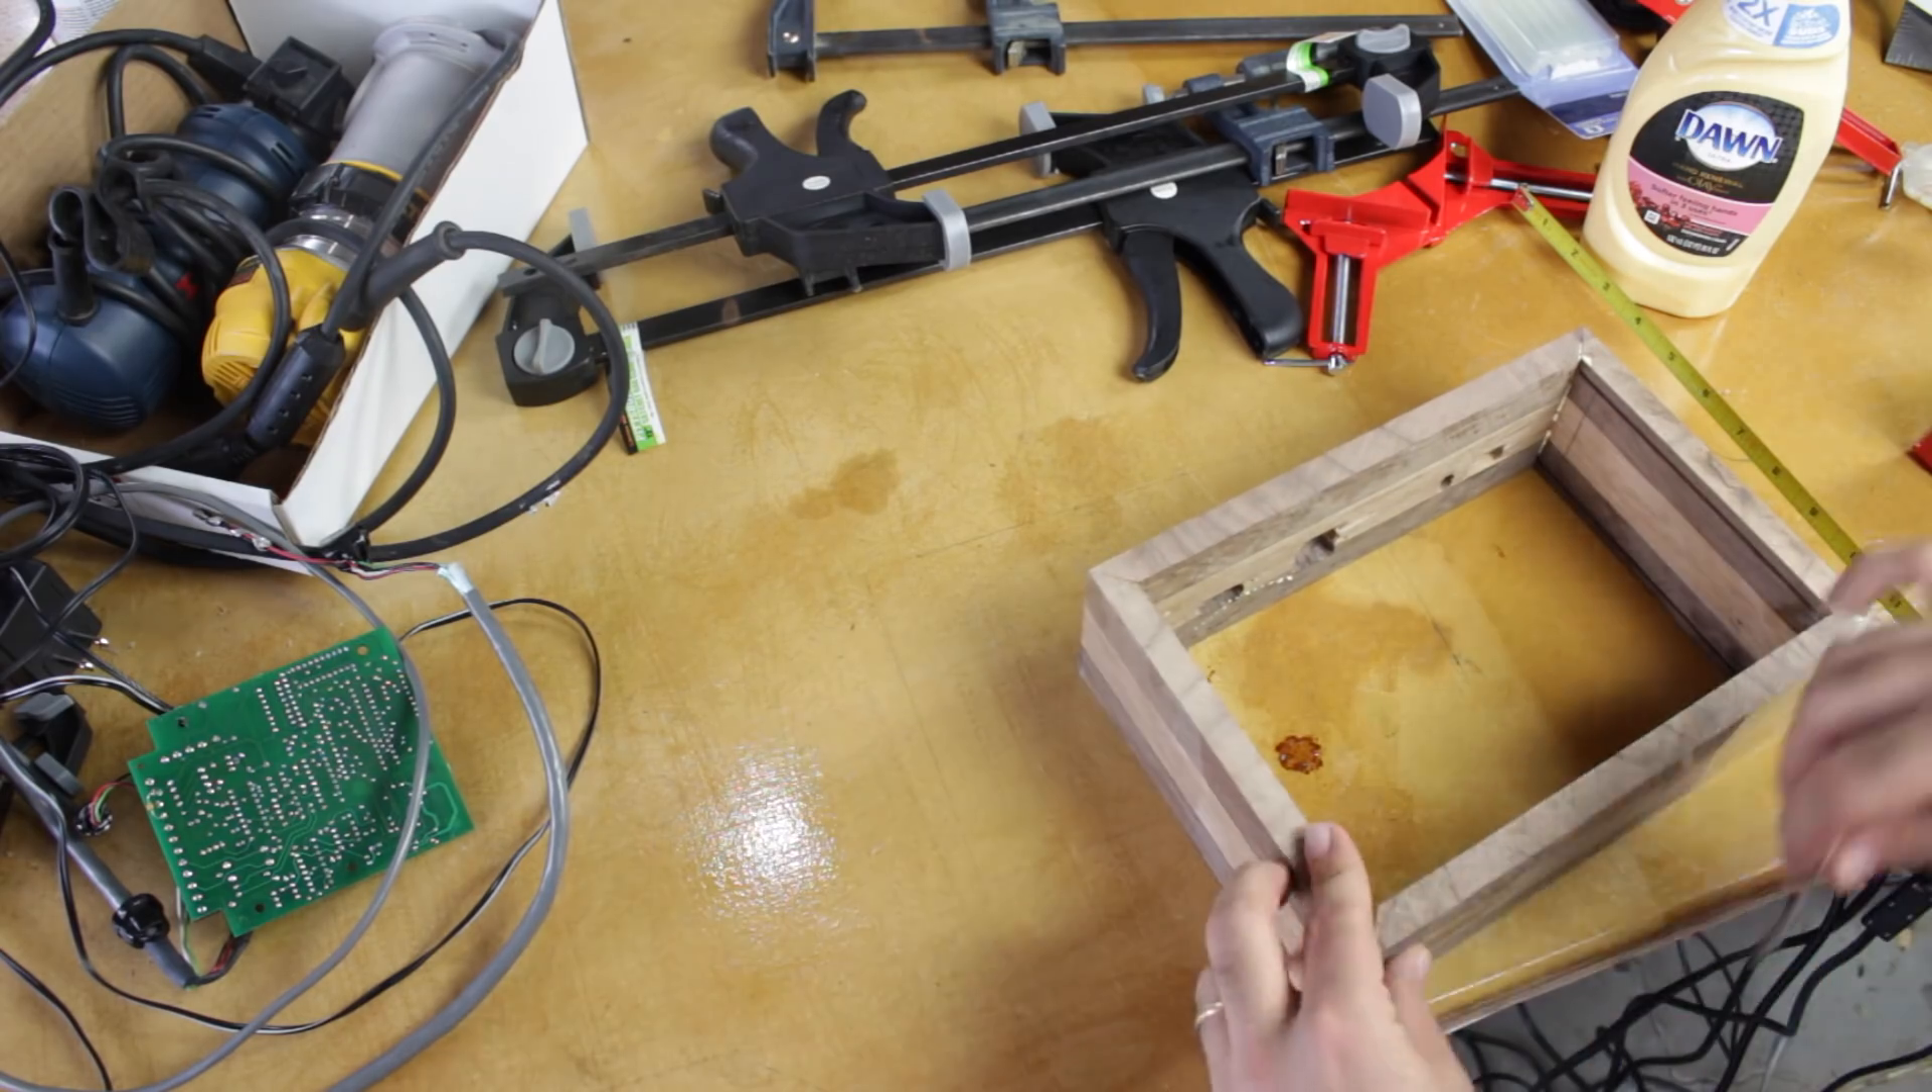Now I made one fatal mistake here and ended up gluing the whole box together before I put the top and bottom pieces in.